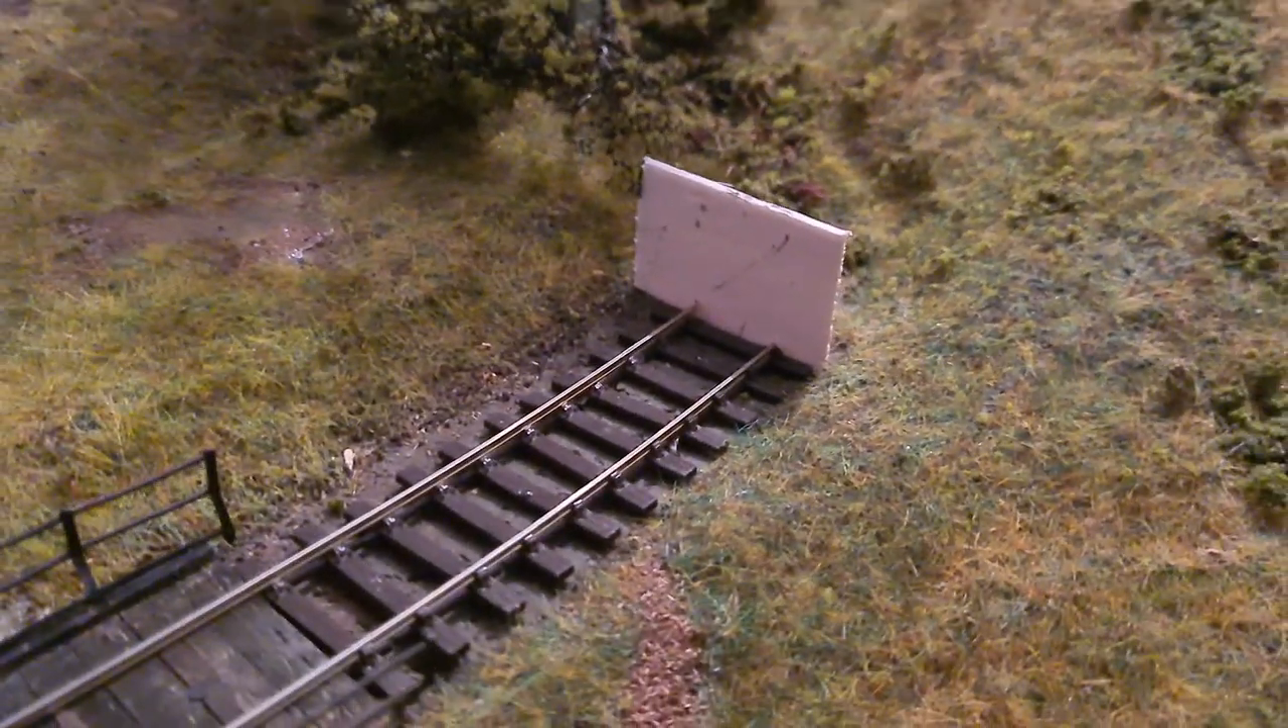Now the track's down we need to look at the buffer stop.